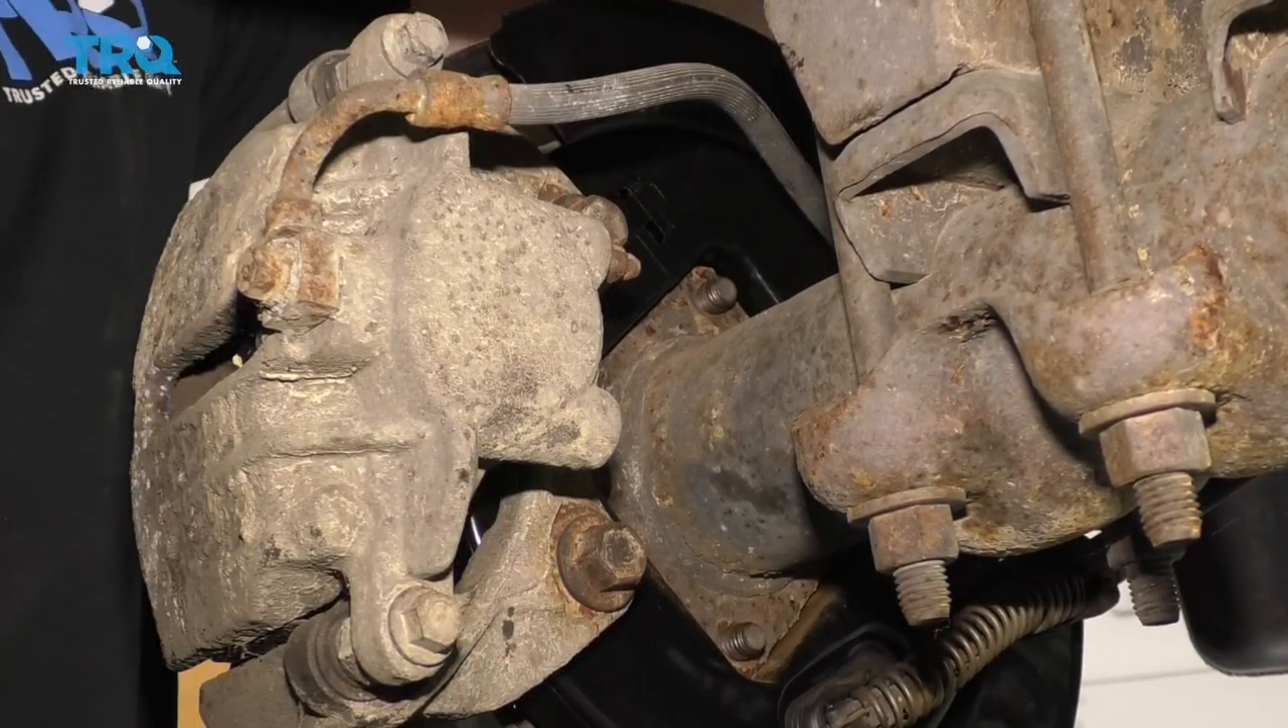Now that the wheel's off, we have a clear view of the brake hose right here.